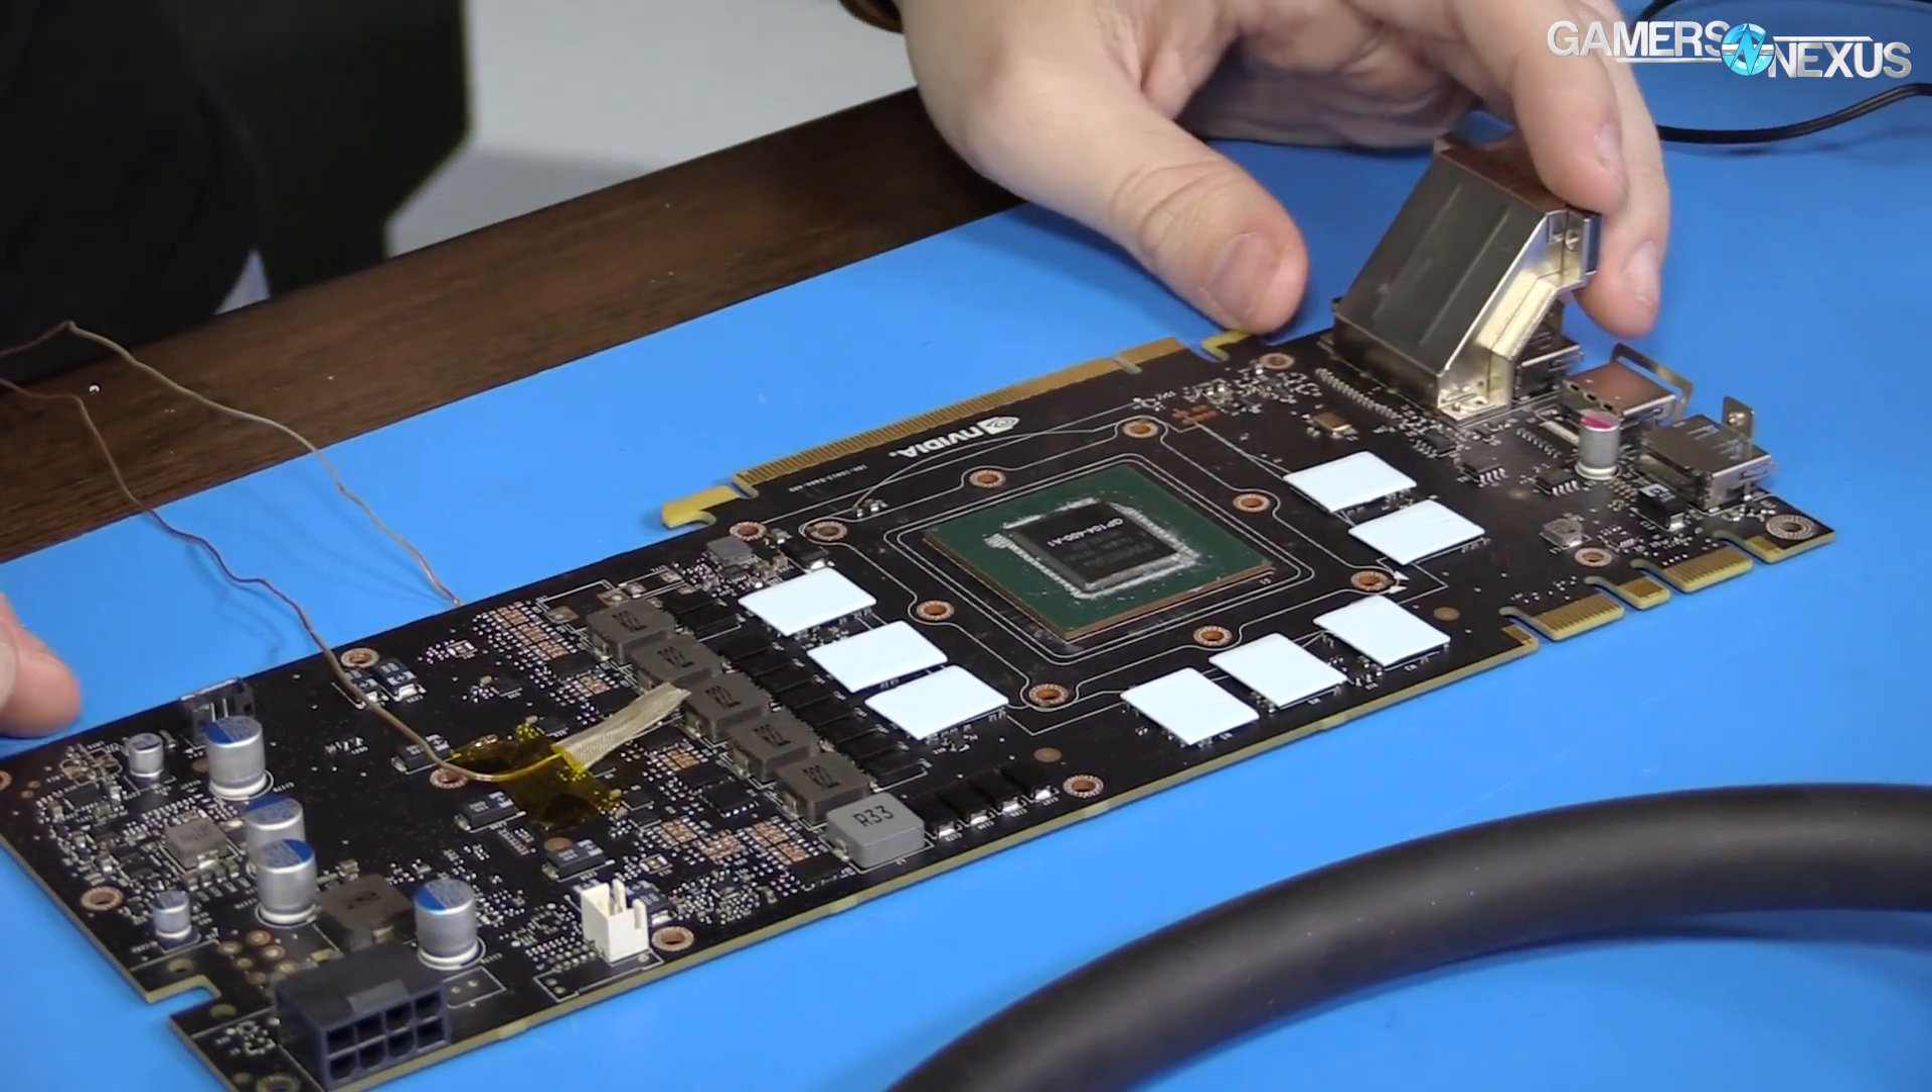Okay that's the vram thermal pads done.